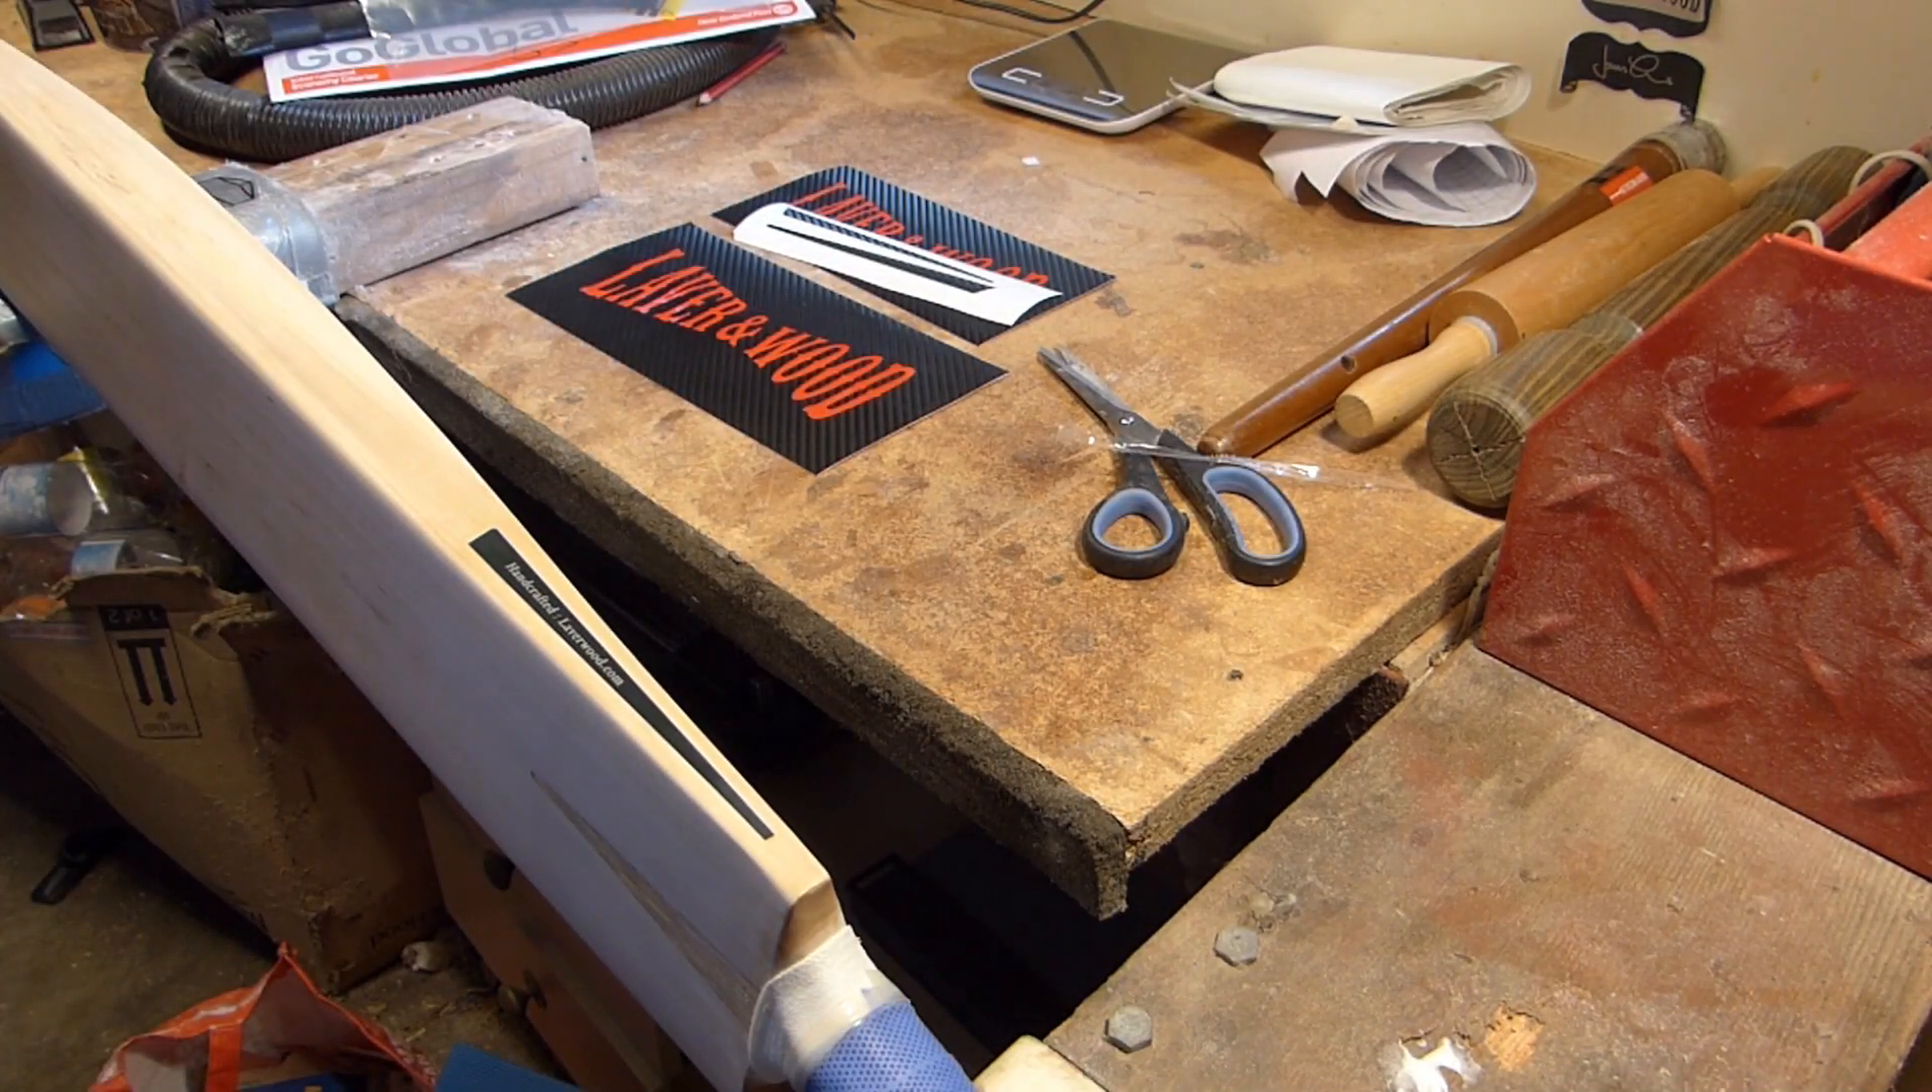So as it is, I haven't taken the side stickers off.